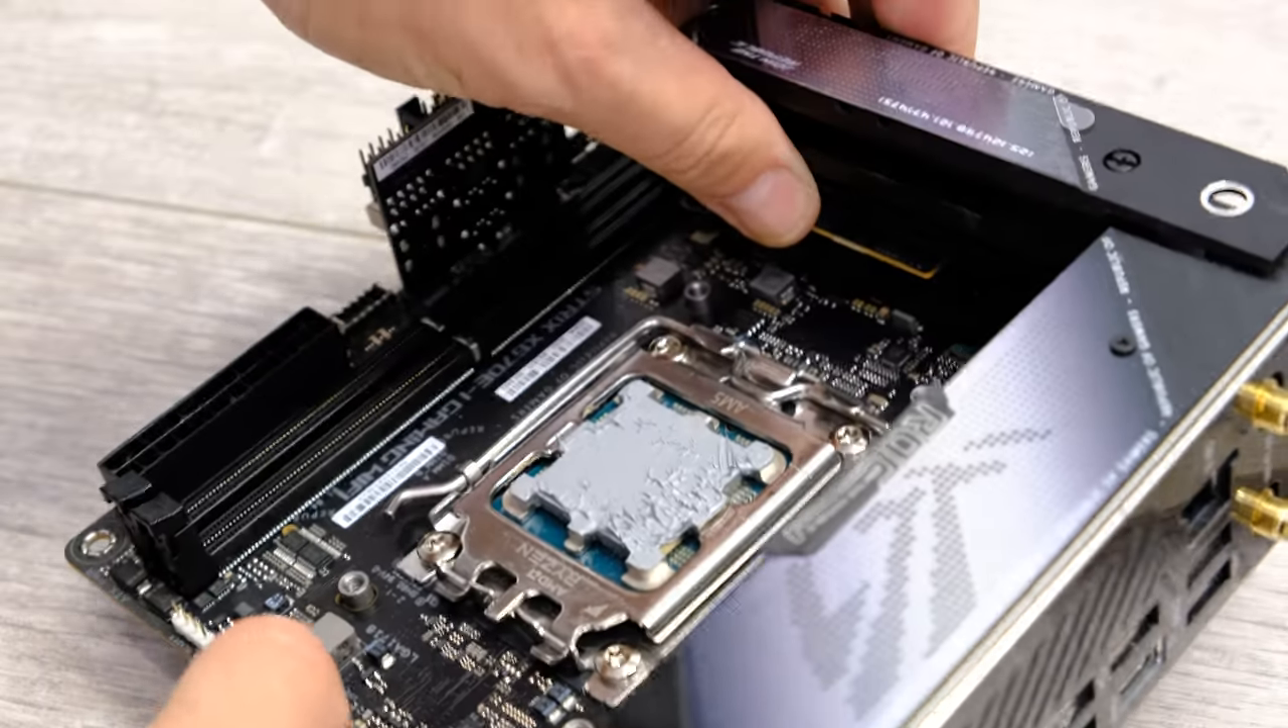Okay so we've just removed the cpu cooler and um yeah it's it's not a pretty sight.